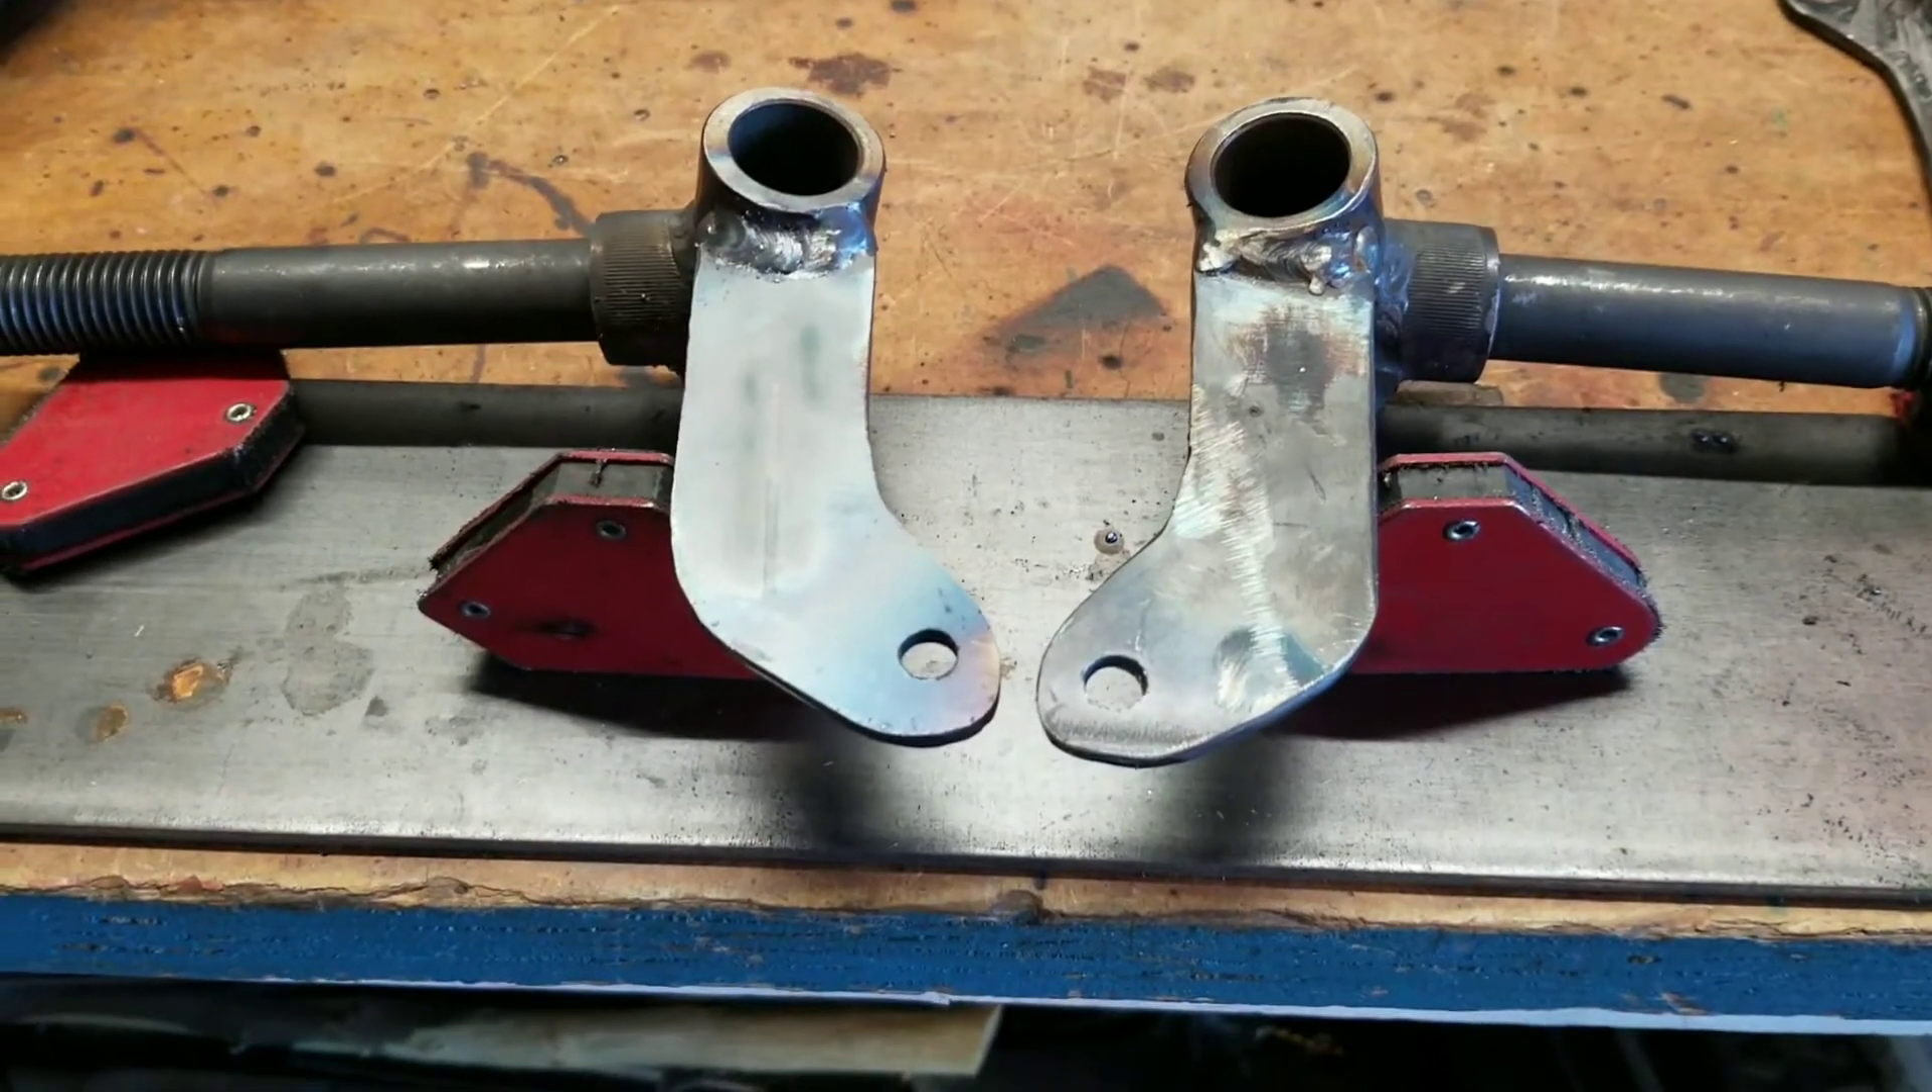Okay so a little bit of welding later and I've got two finished spindles.